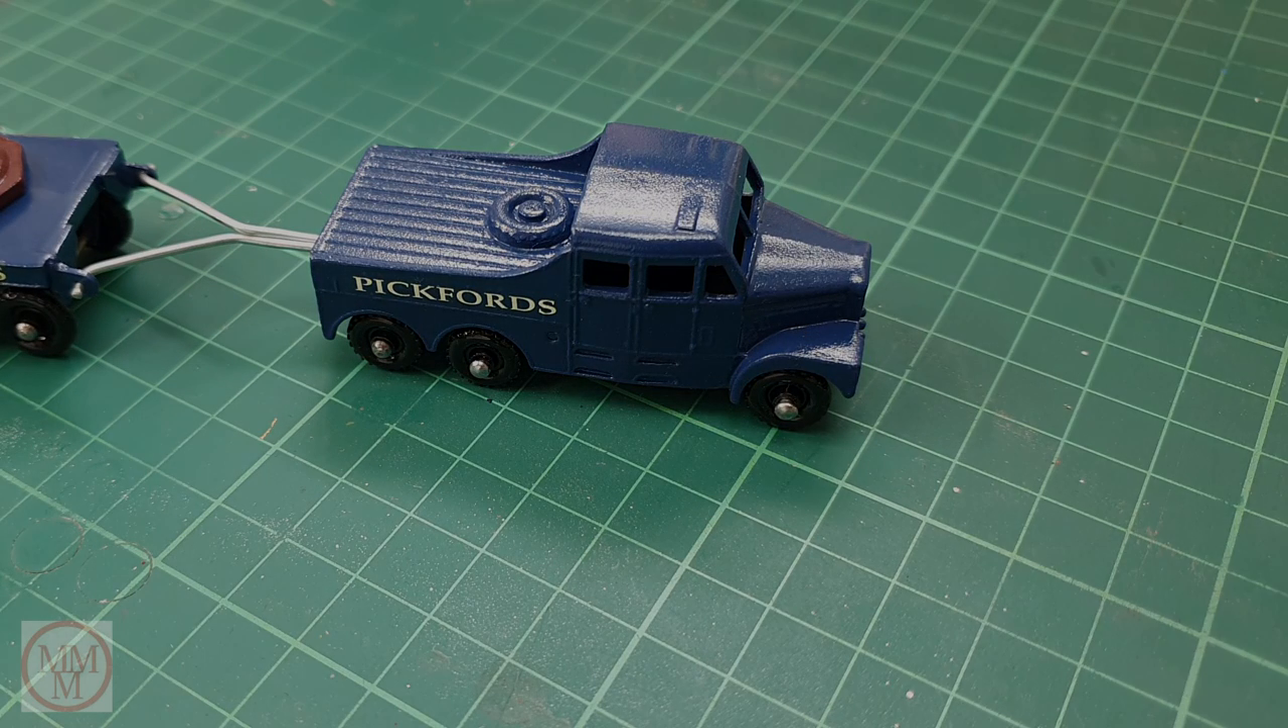Okay there's that draw bar in place.